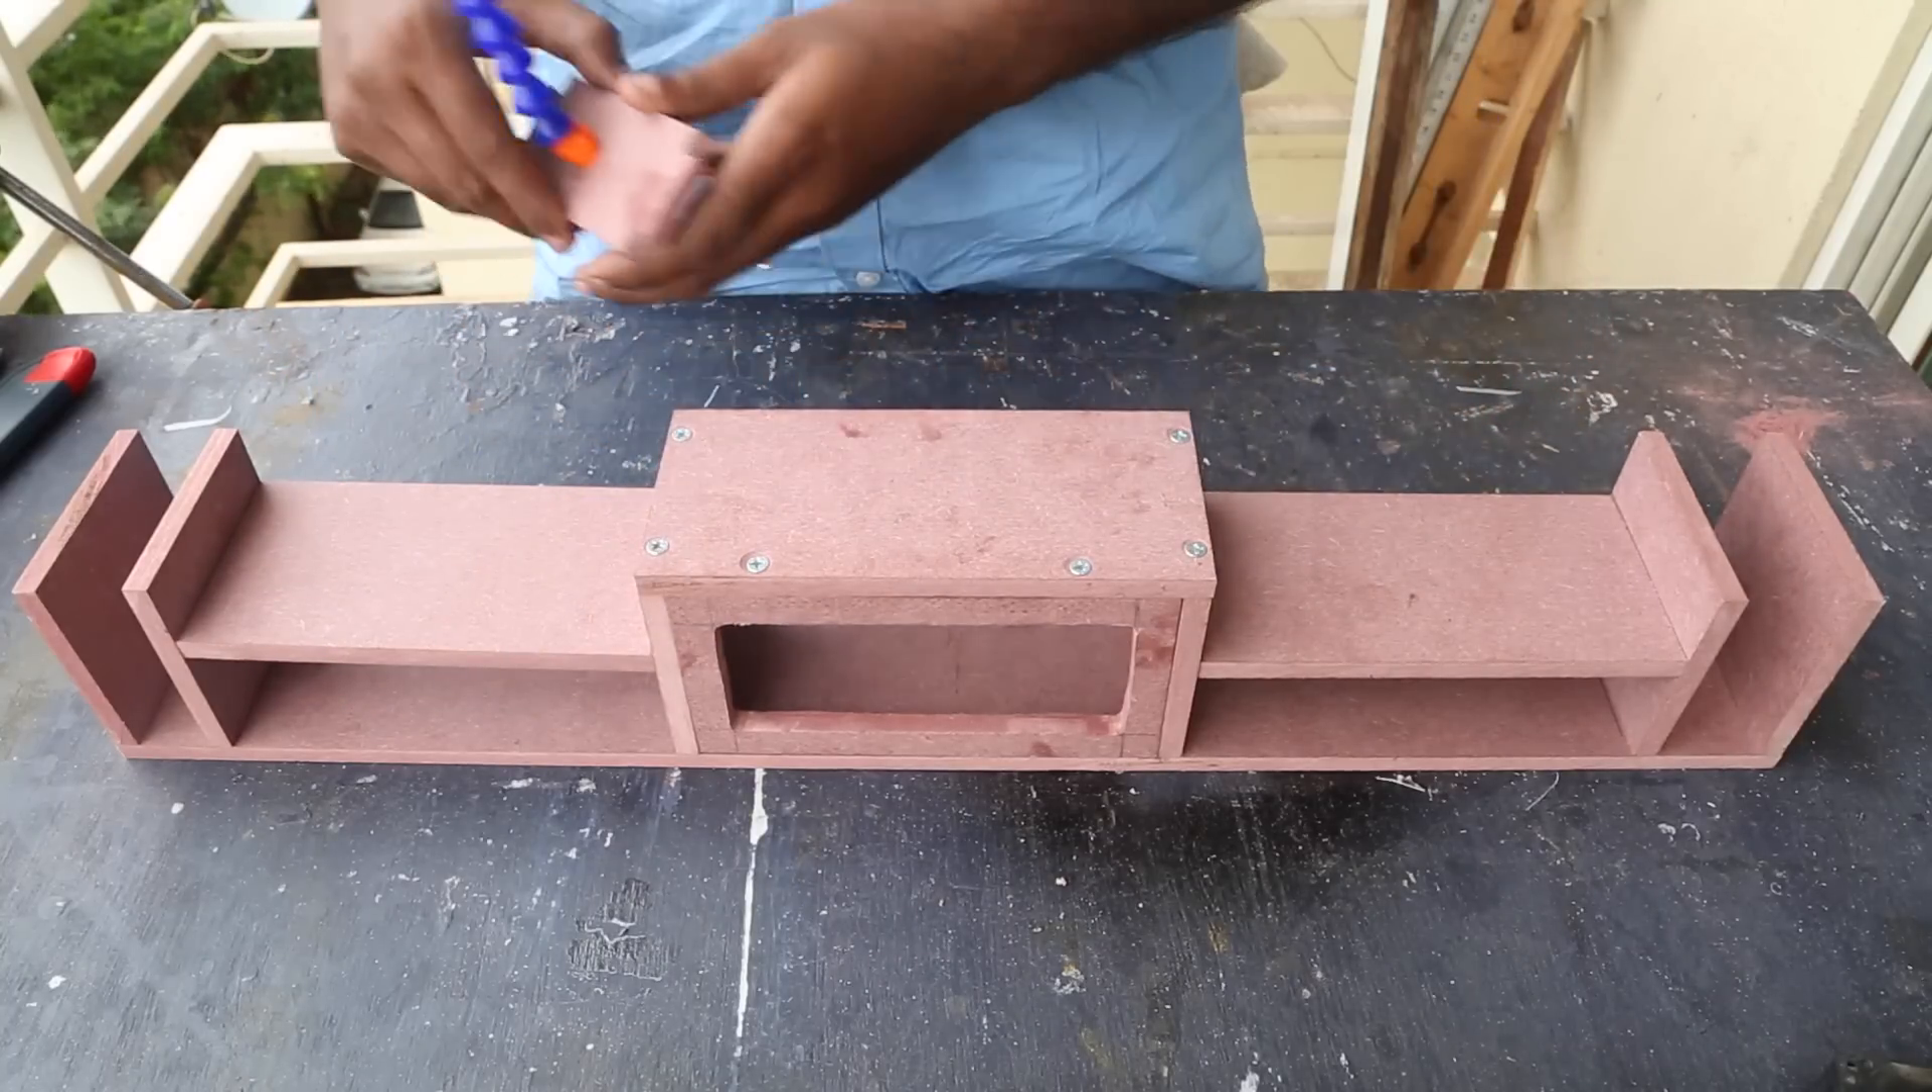Here is the assembled soldering station what it misses is the electronics and helping hands.